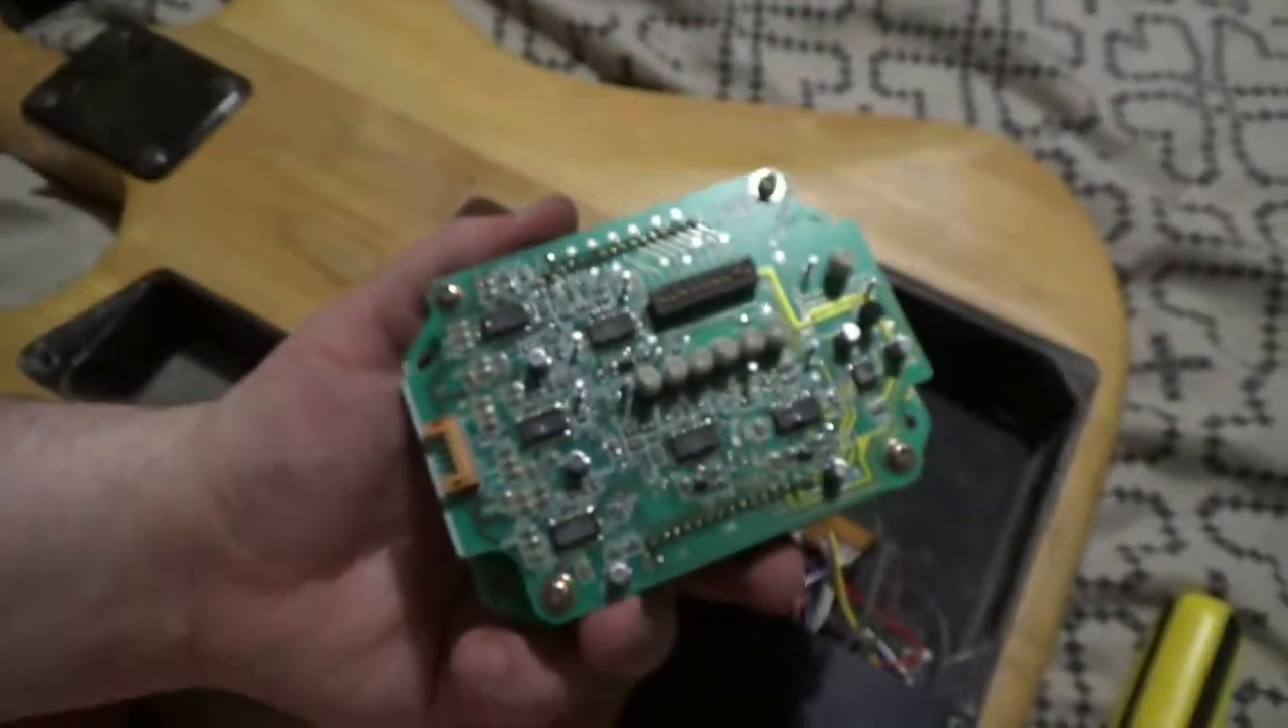The one thing I haven't put back in is the main board.